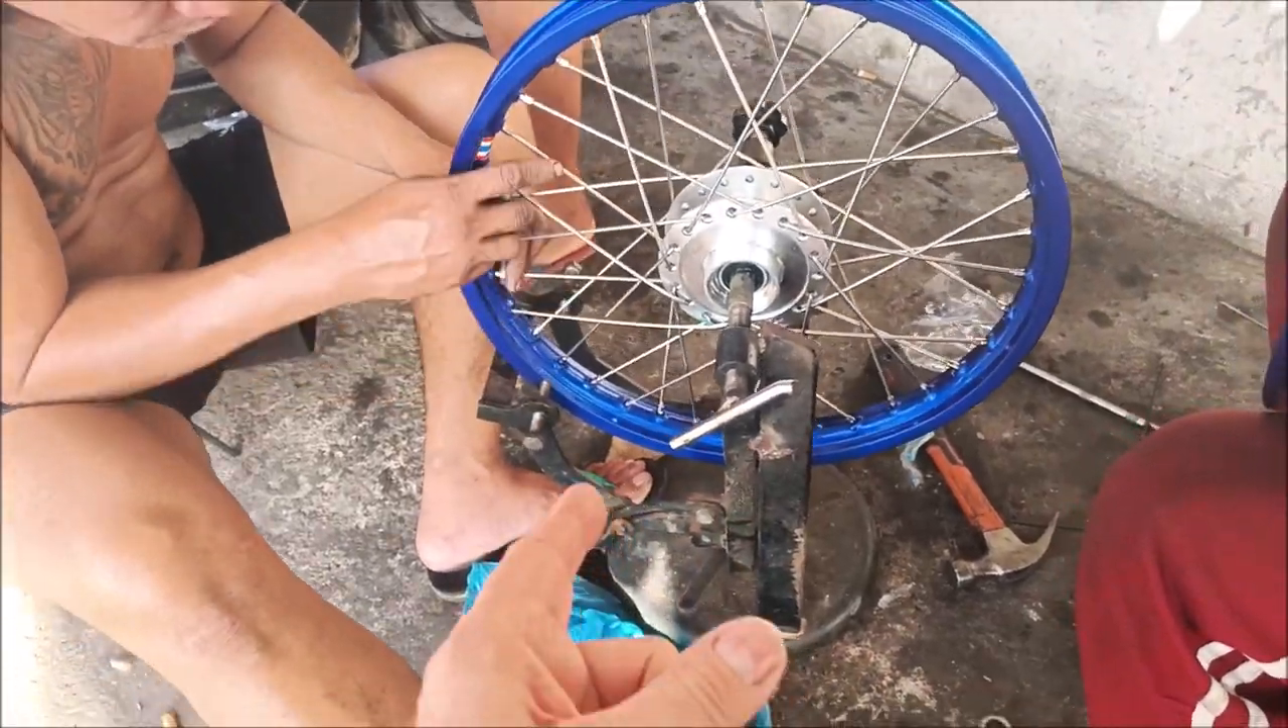Looks like we got the wheels pretty much assembled and we're tuning them now.